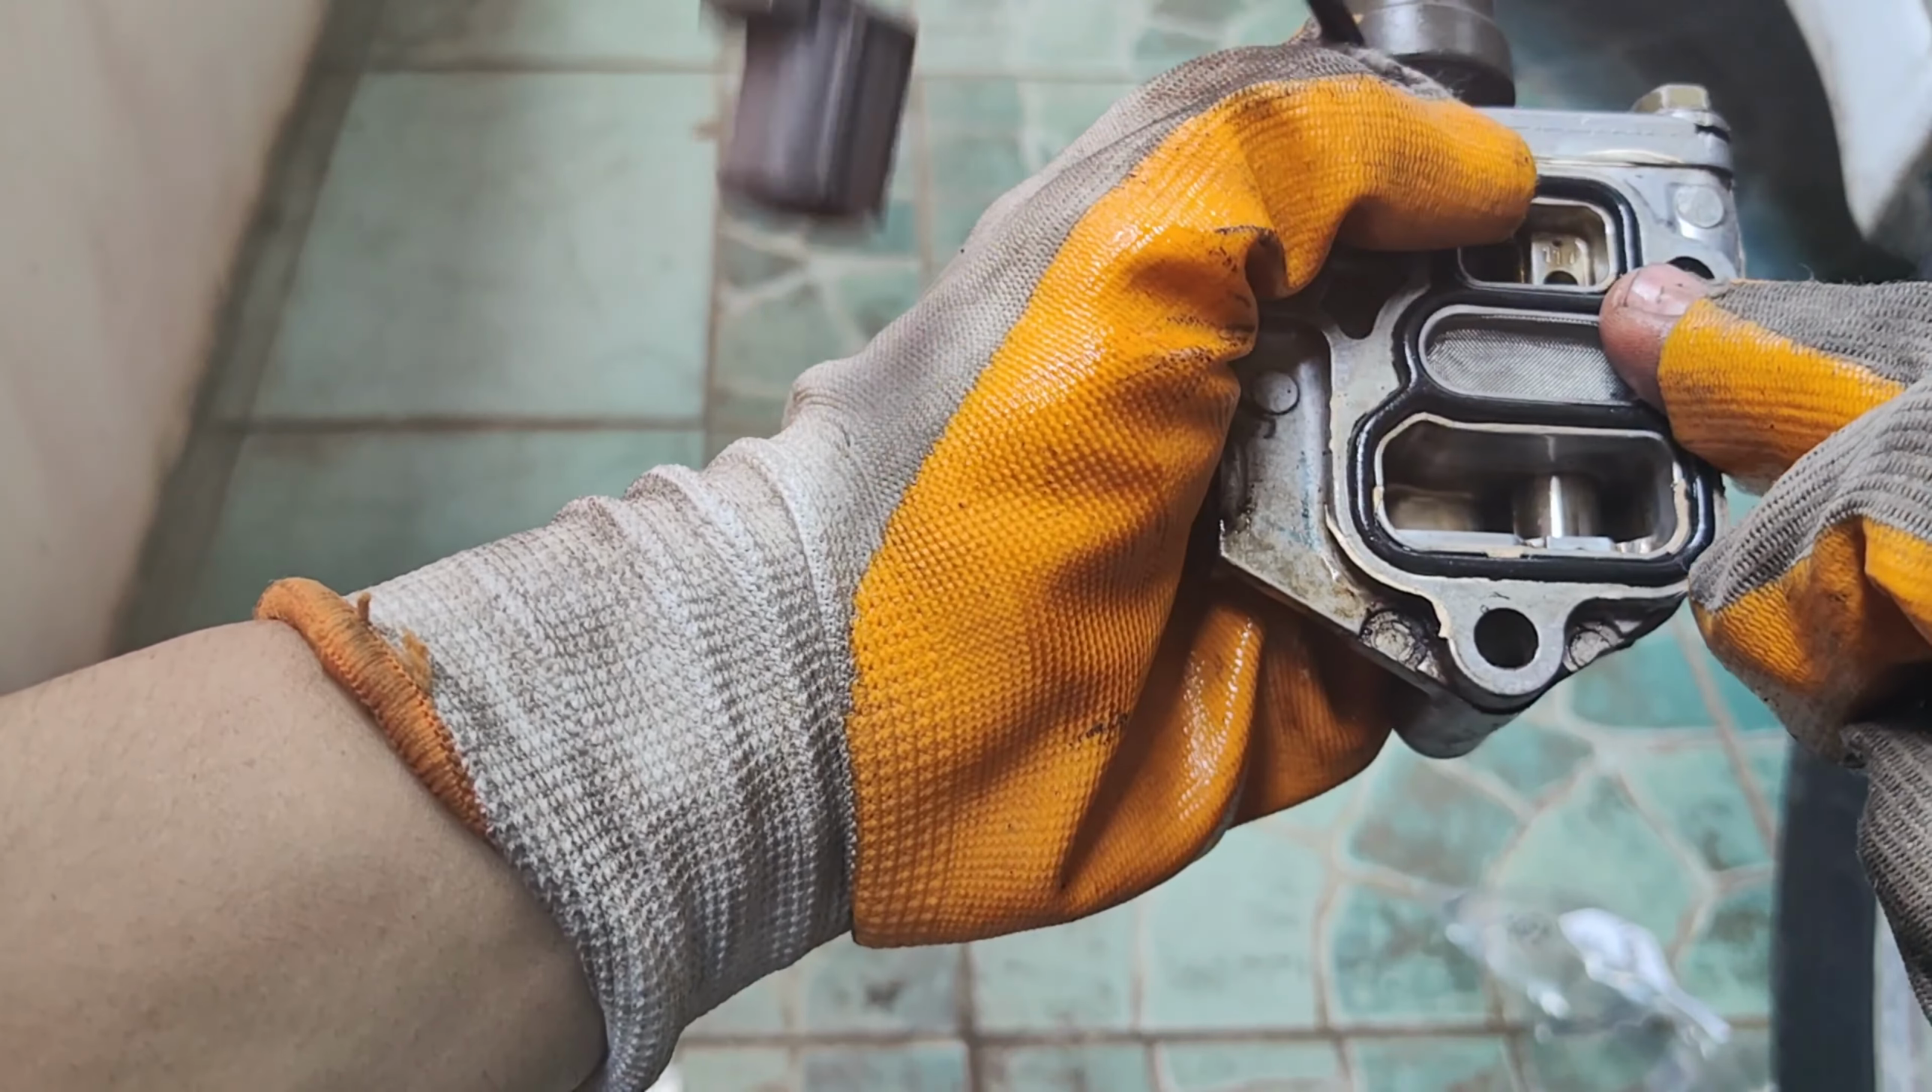So mga paps, na pasok na natin yung bagong rubber gasket.